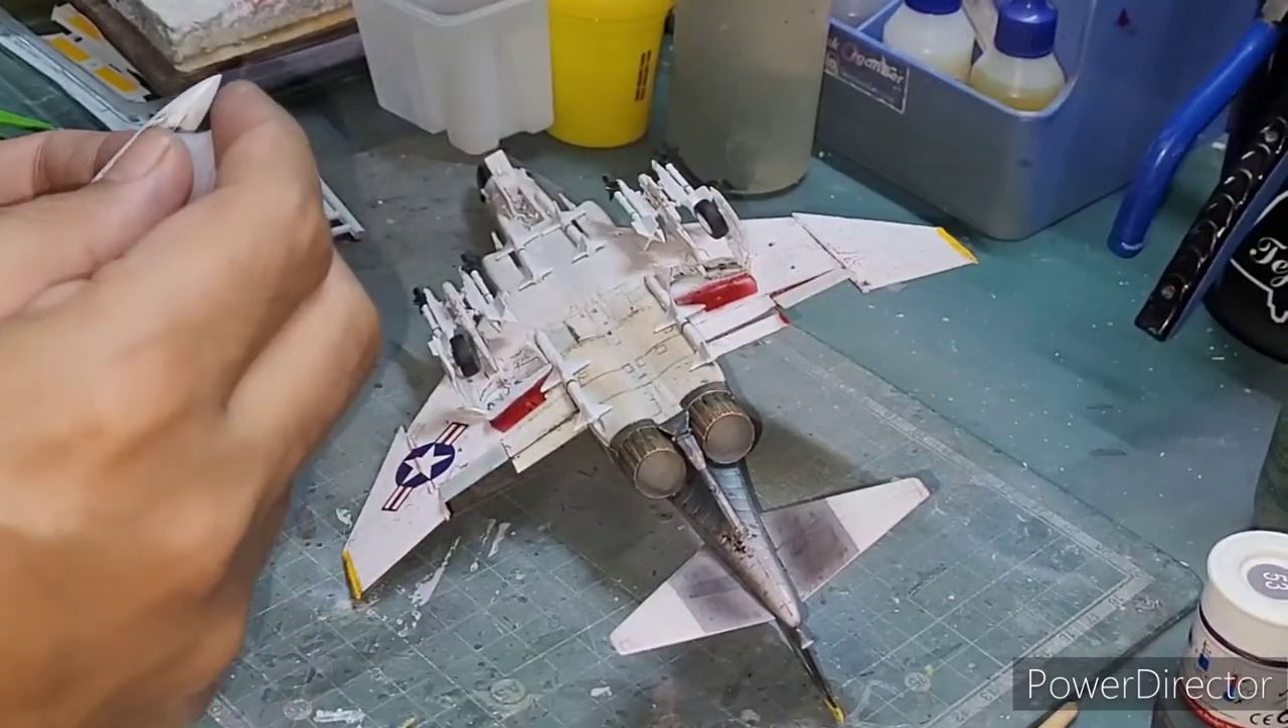After all the weathering was done, I started attaching the weapons, lots and lots of them.